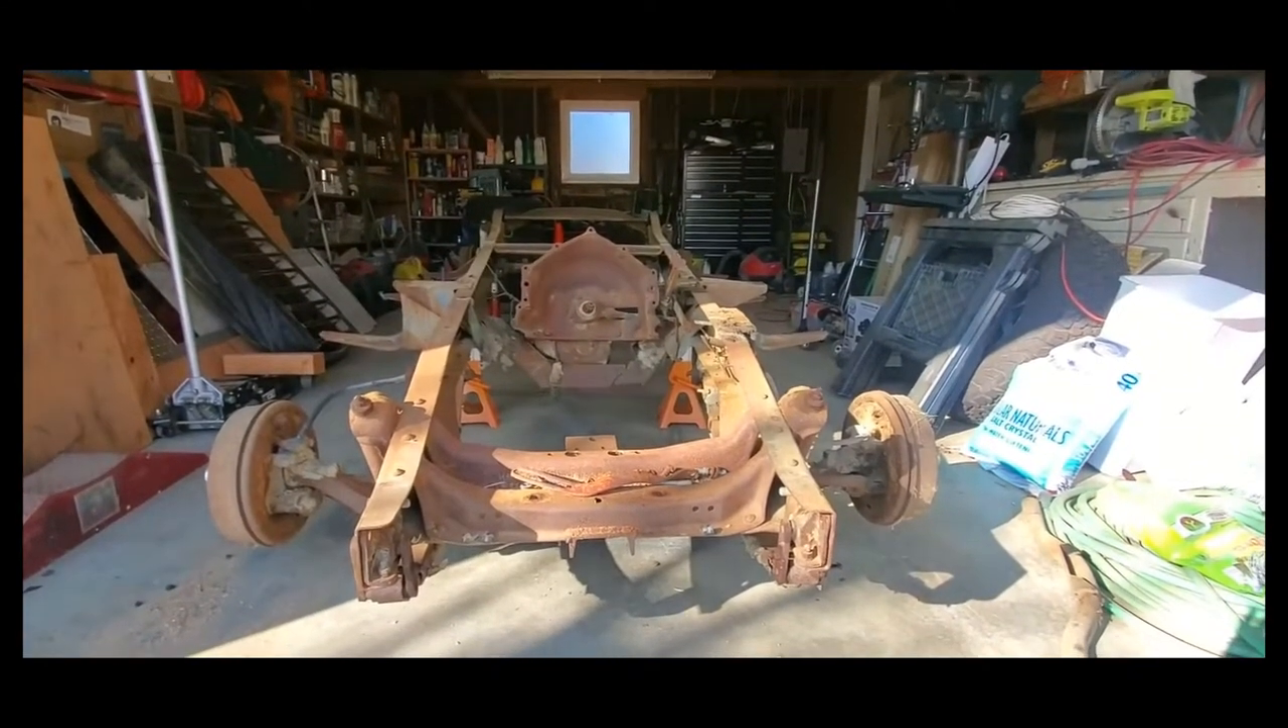As you can see, the 1953 has been completely disassembled down to the frame.